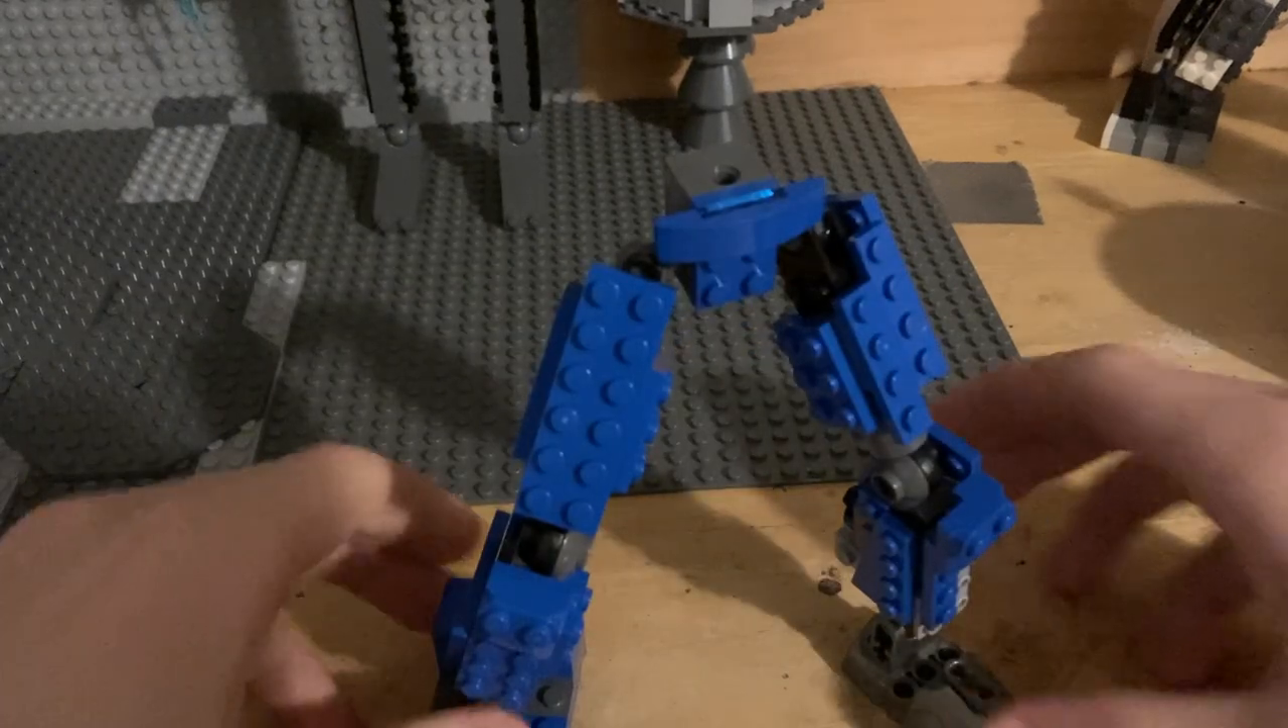There you have Bonnie's legs complete.